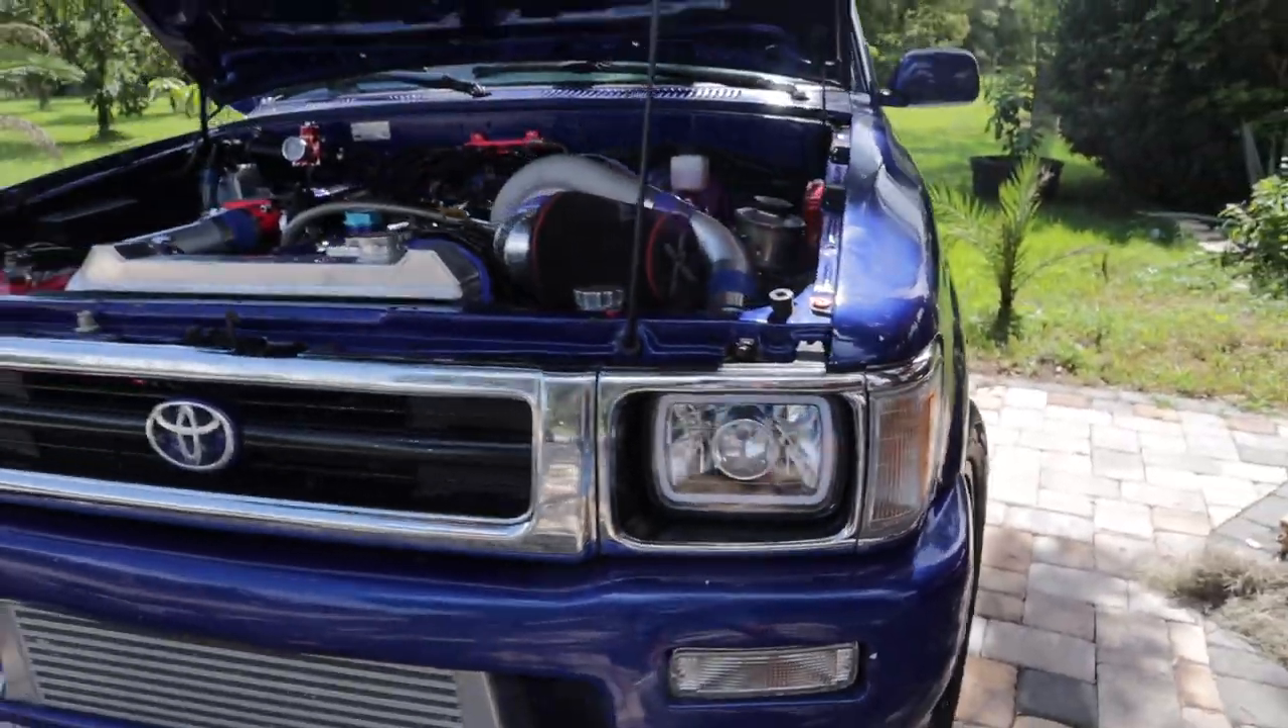I think it looks great and the fitment on the grill and the side lights is spot on perfect.